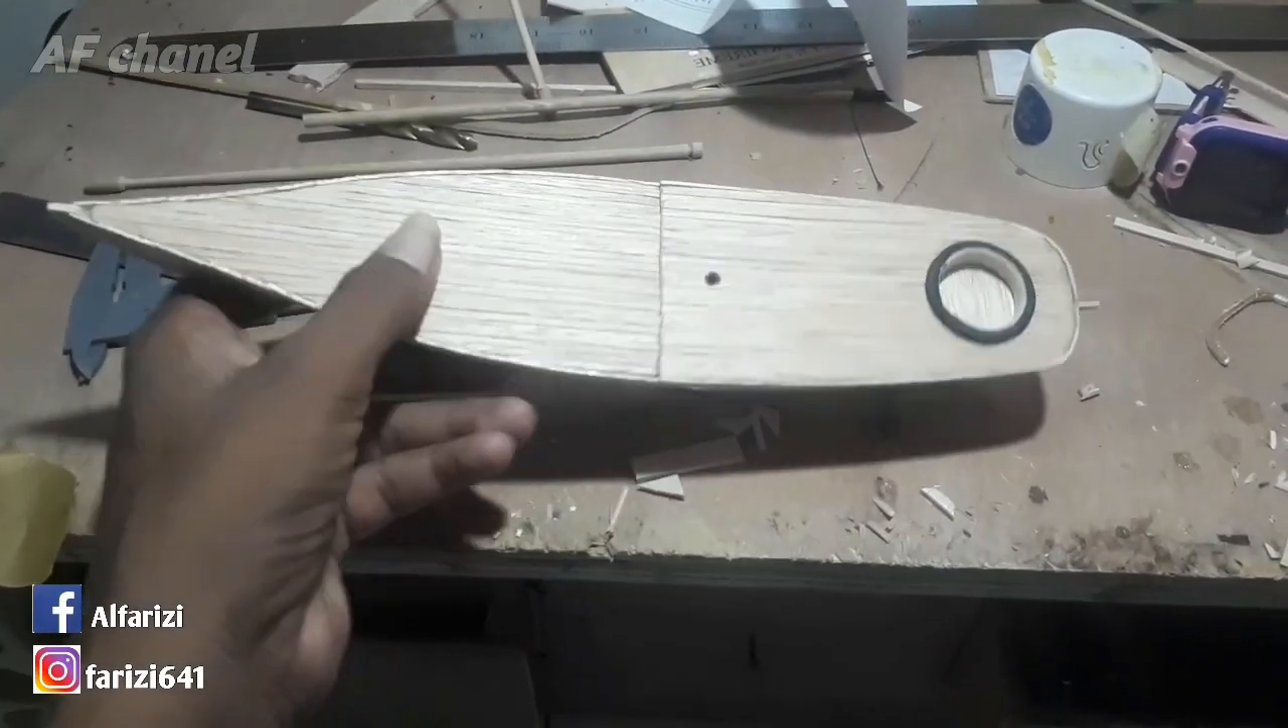Ini proses lambungnya sudah selesai dan ini masih kurang ya pagarnya belum saya pasang.